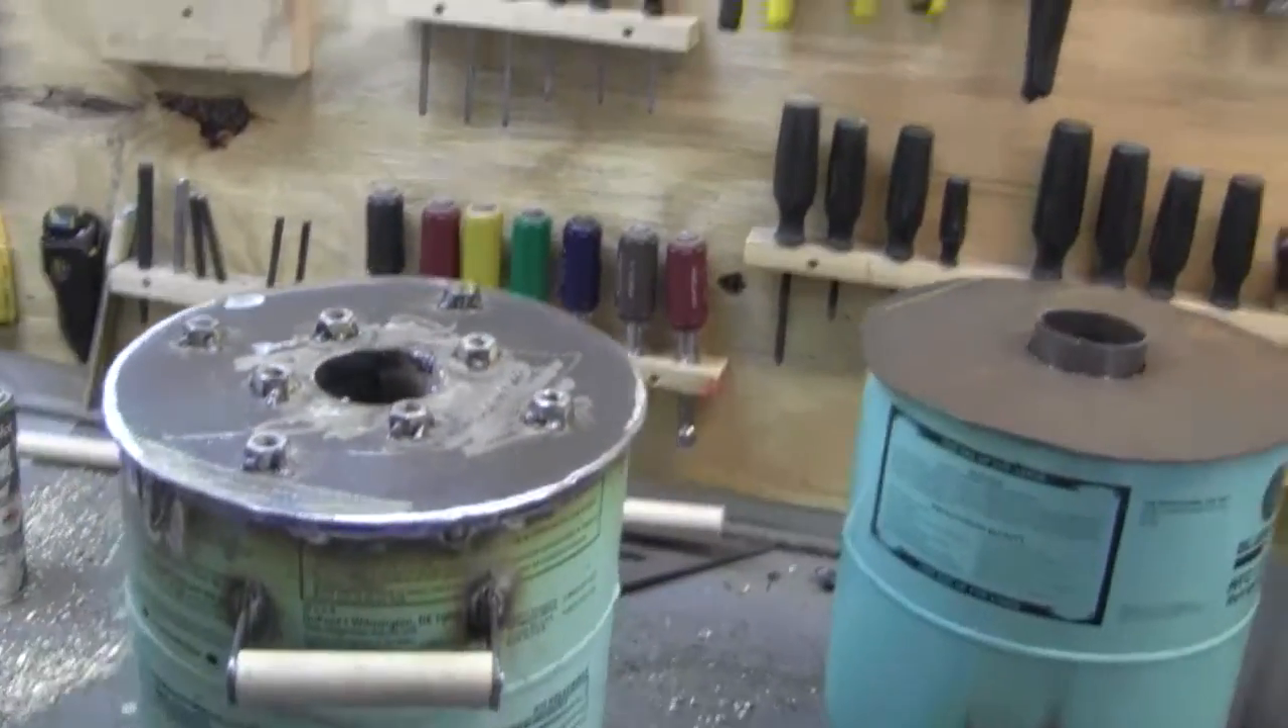I welded some nuts up here to keep the pan up off the fire.